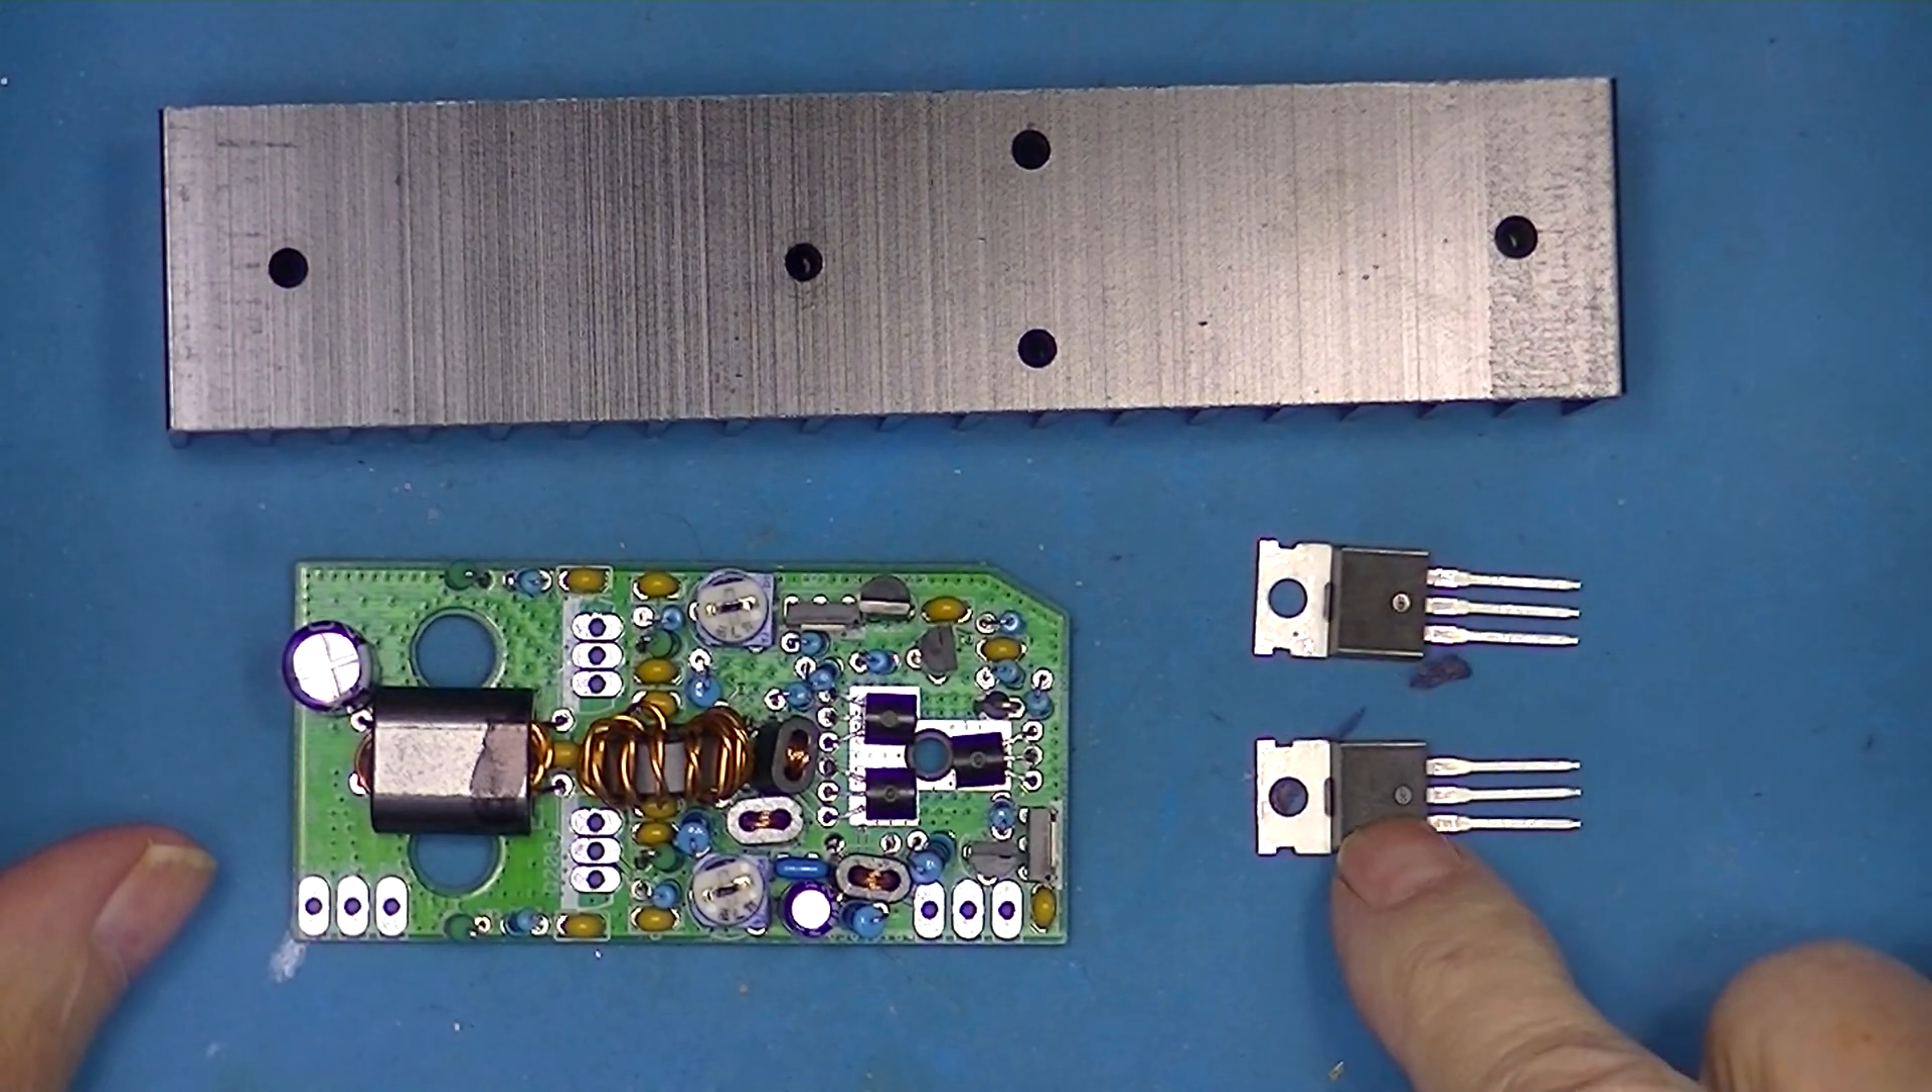At this point the only thing we have left in the kit is a heatsink, two of these transistors, and the assembled board.